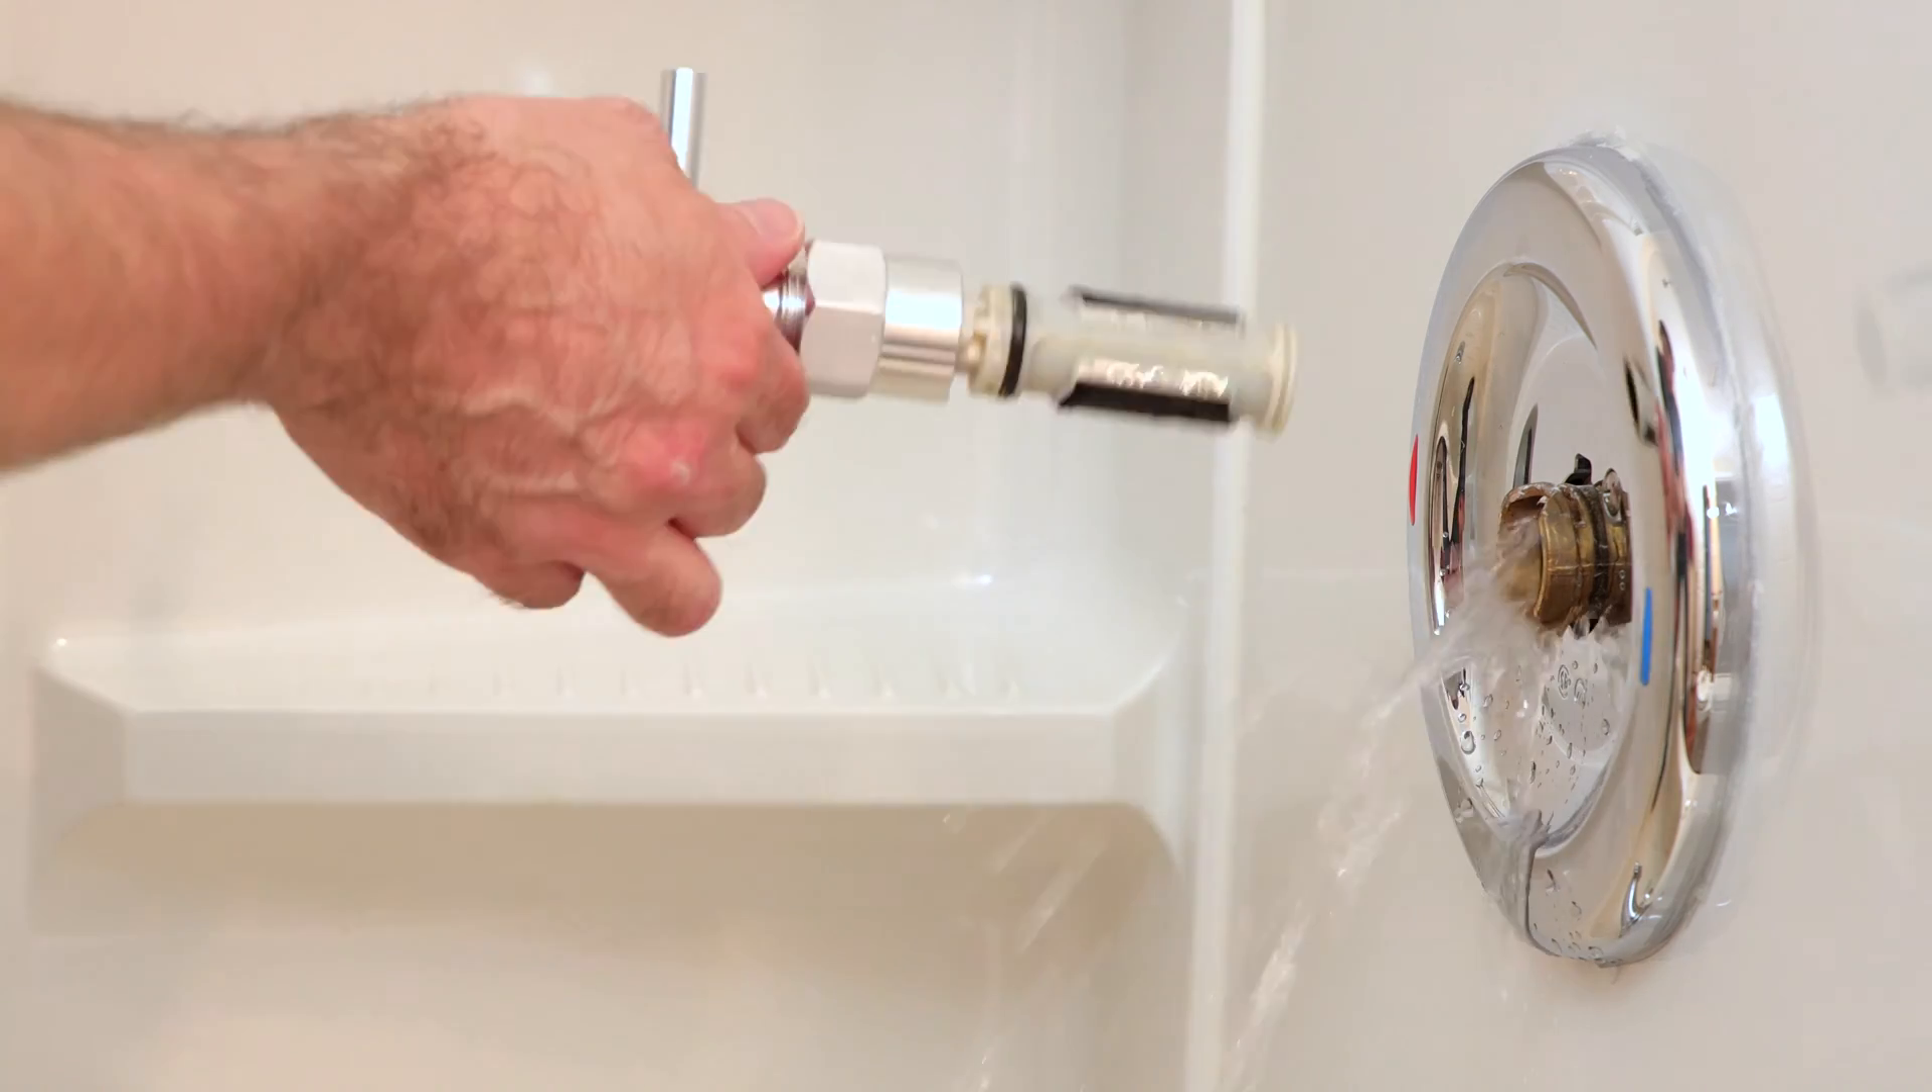And we have the cartridge removed.